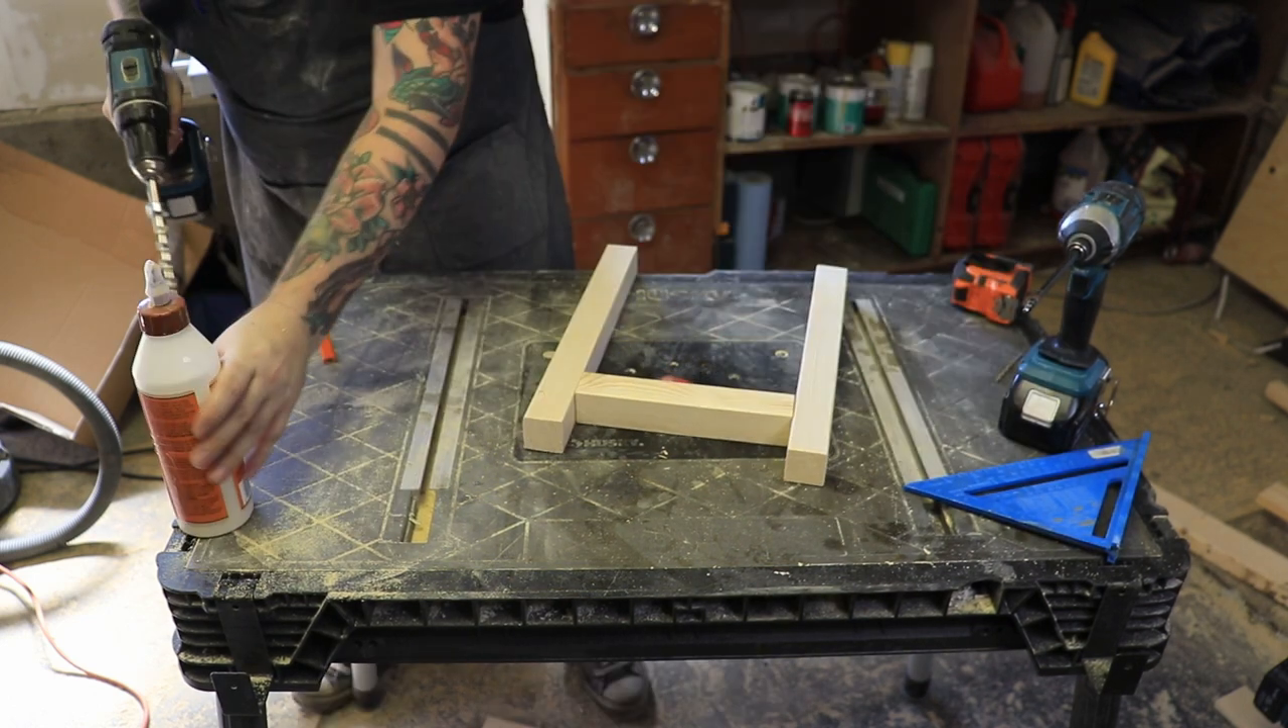I just cut a stretcher to go between these legs and mounted it two inches up from the bottom on either side.